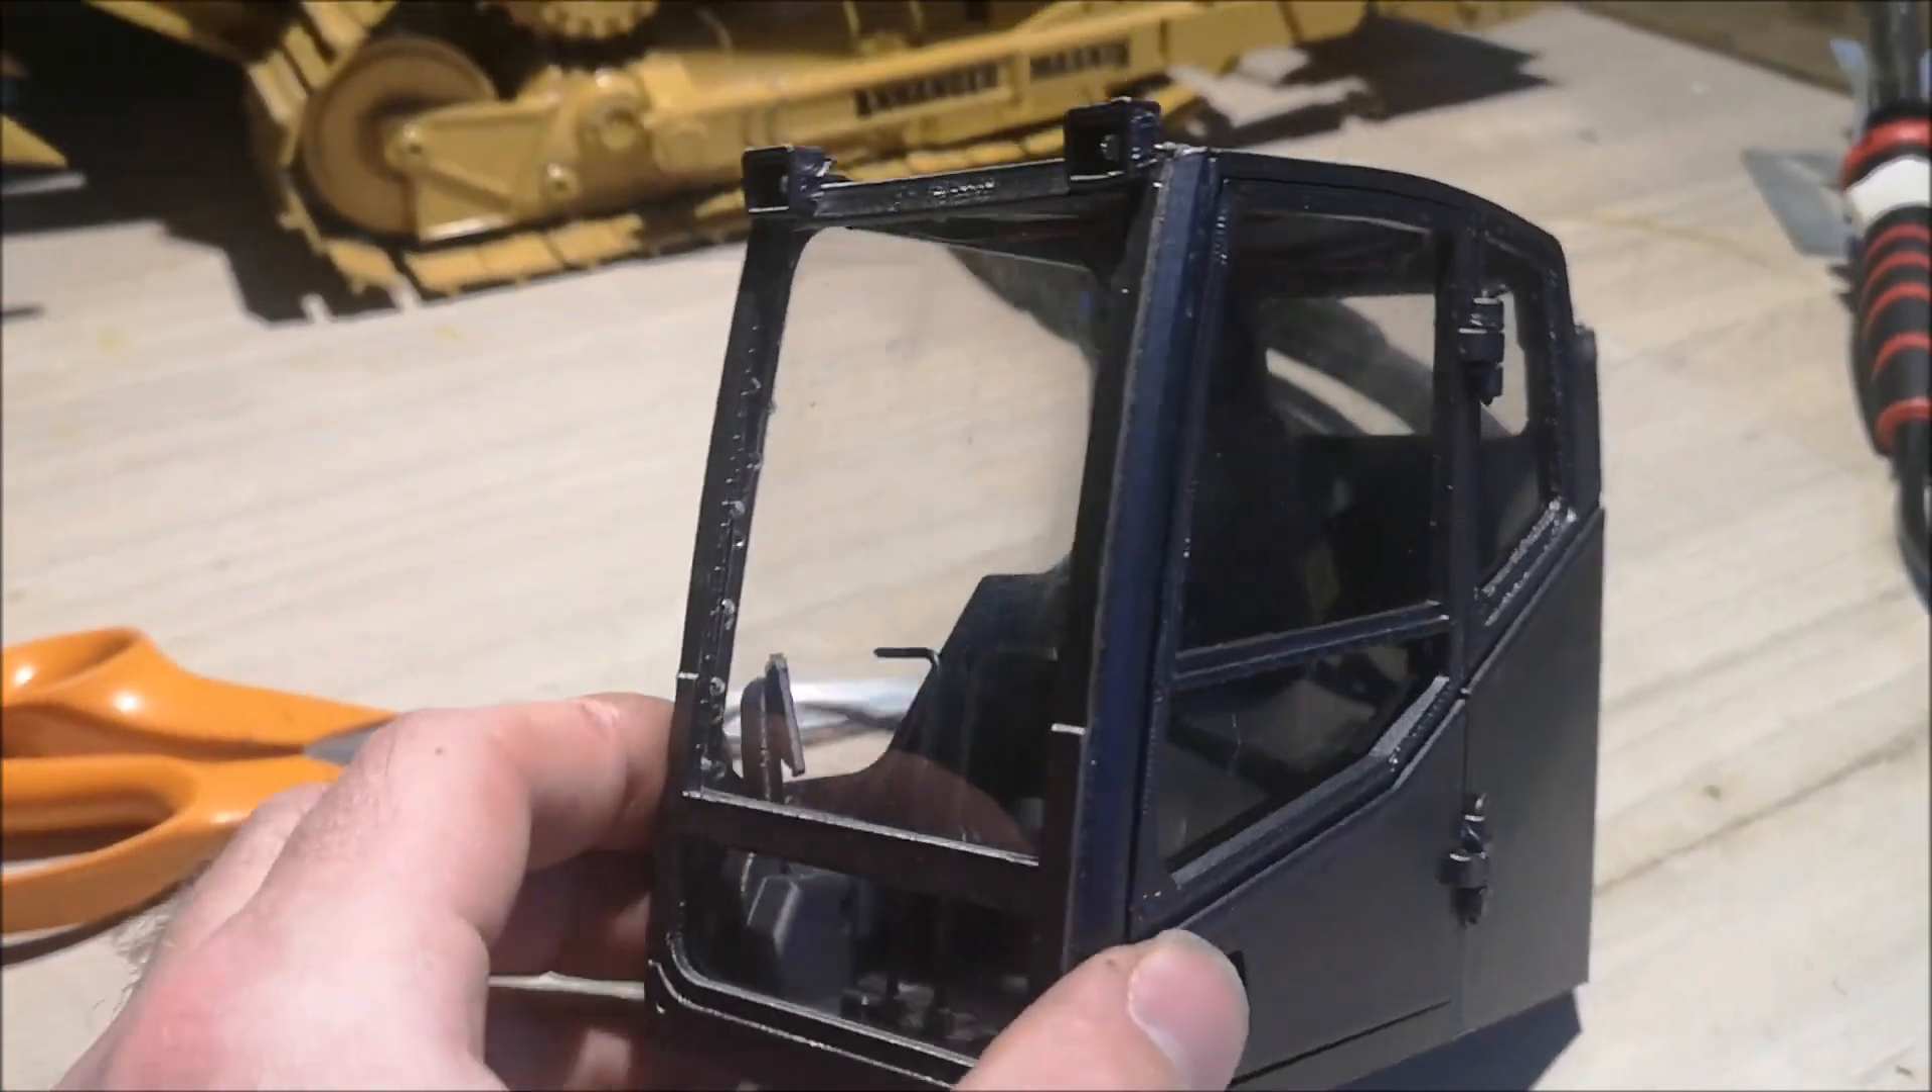So the side has been glued onto the cabin. Now I'm only missing the roof.